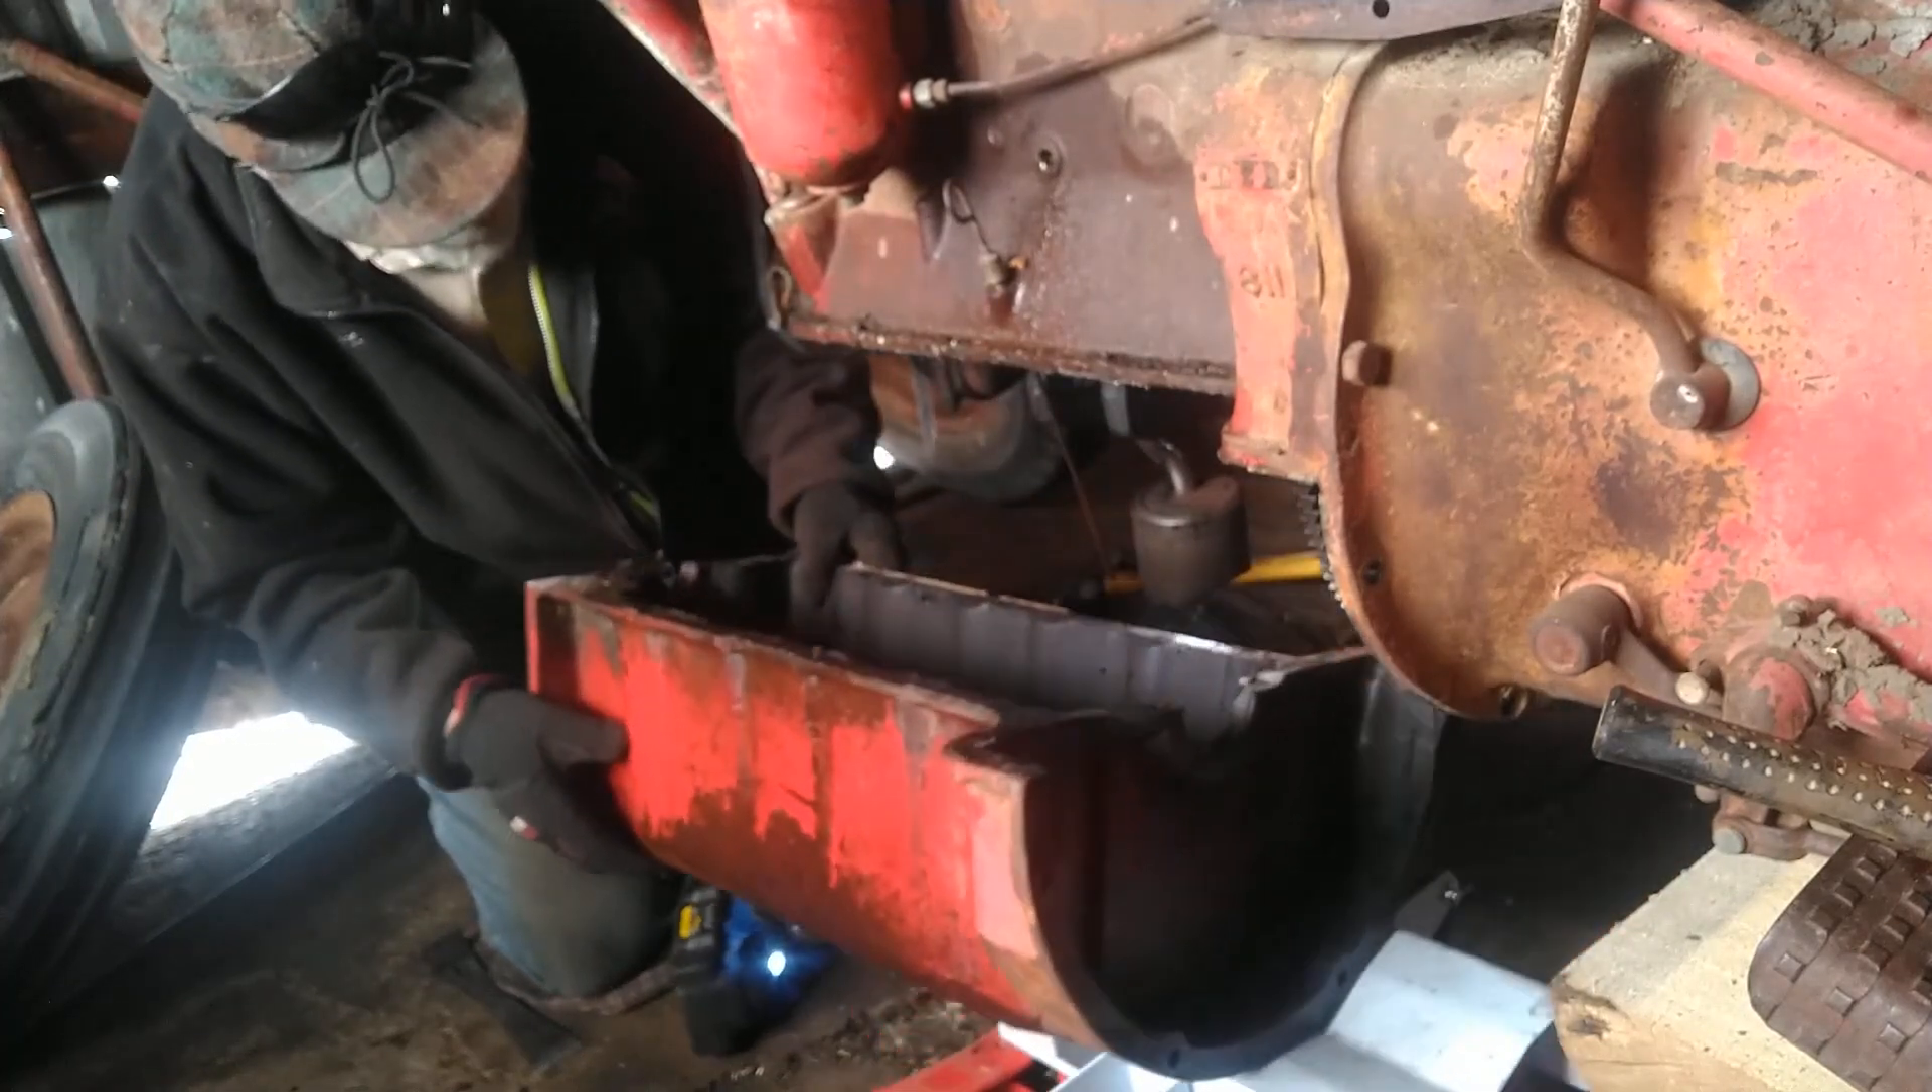There we go just like that the oil pan is off.